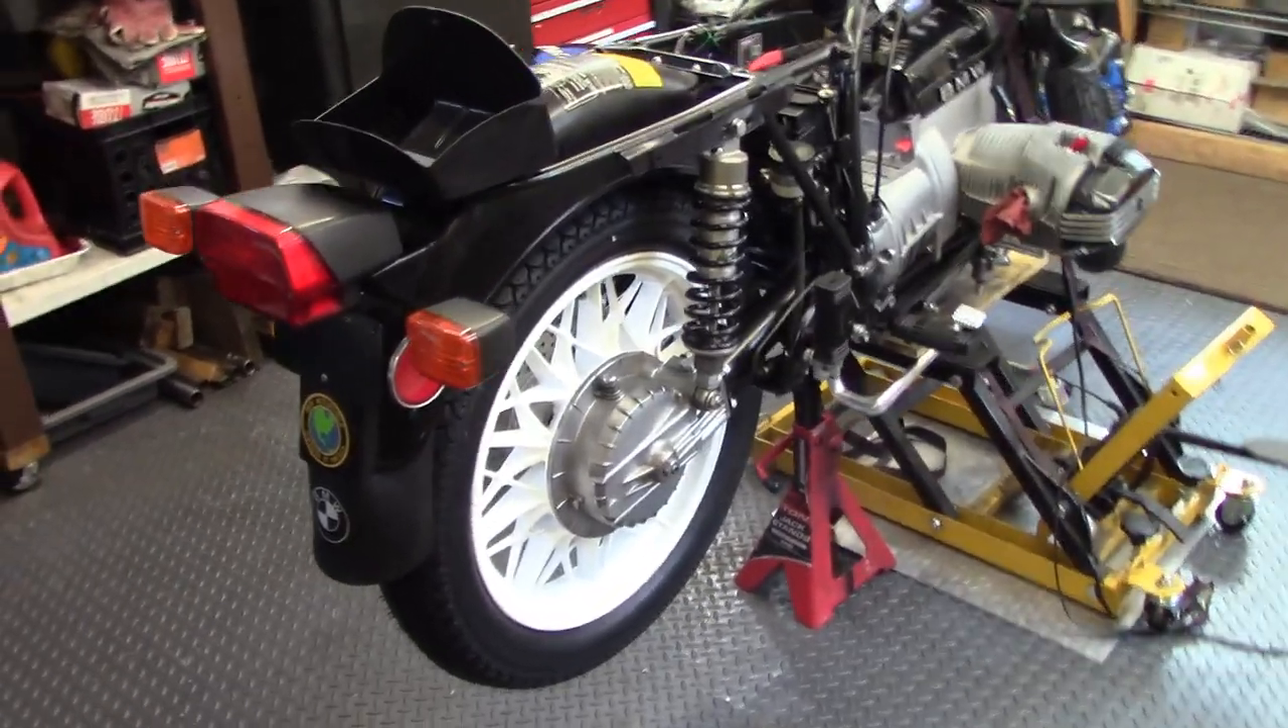So I think I've got the fender installed and the electrical system is working just fine. I've got the rear wheel mounted again. And the fender's on and it's almost looking like a motorcycle.